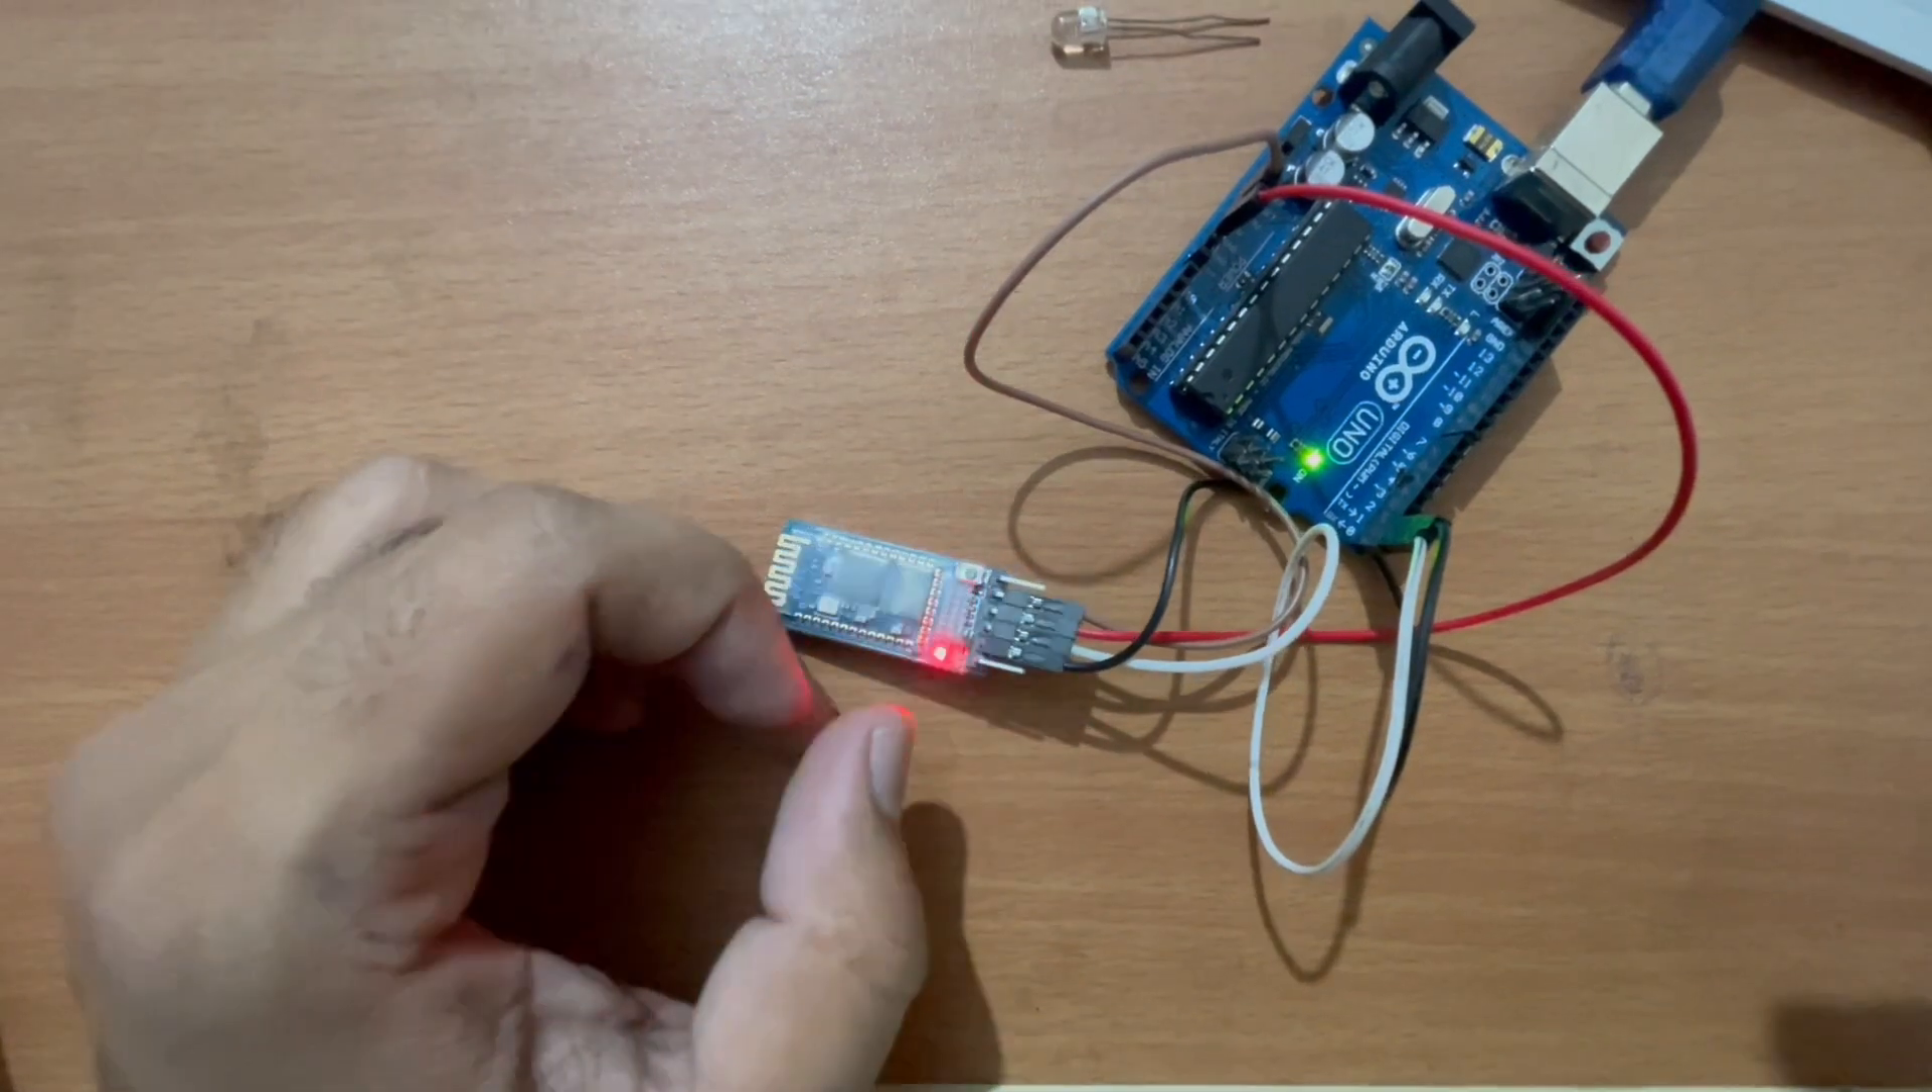Okay and as you can see the bluetooth module is connected.